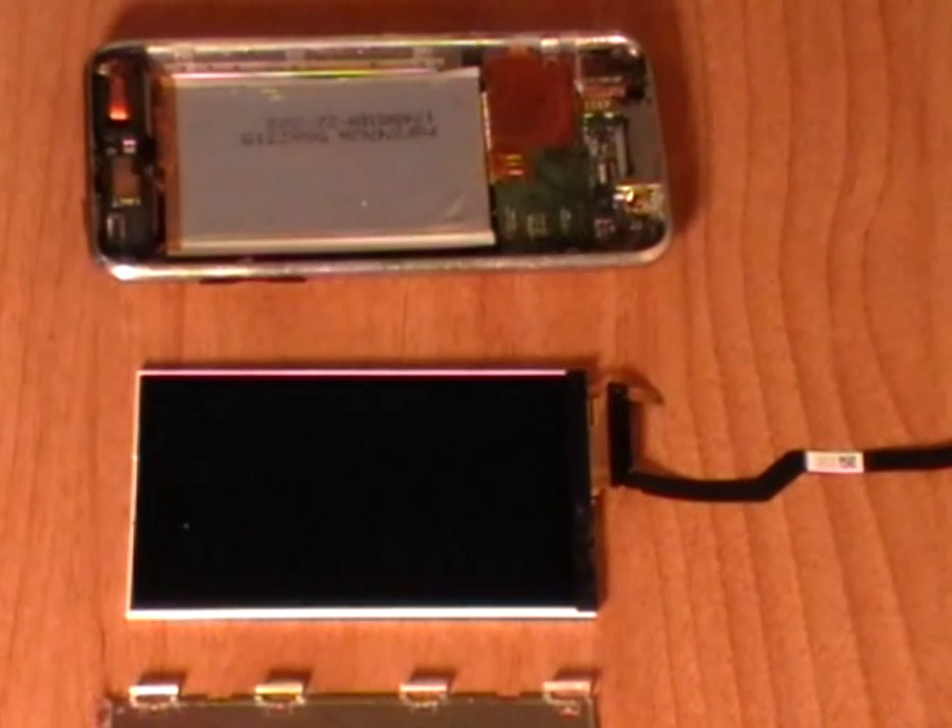The LCD screen has now been removed from the iPod and can be replaced if required.